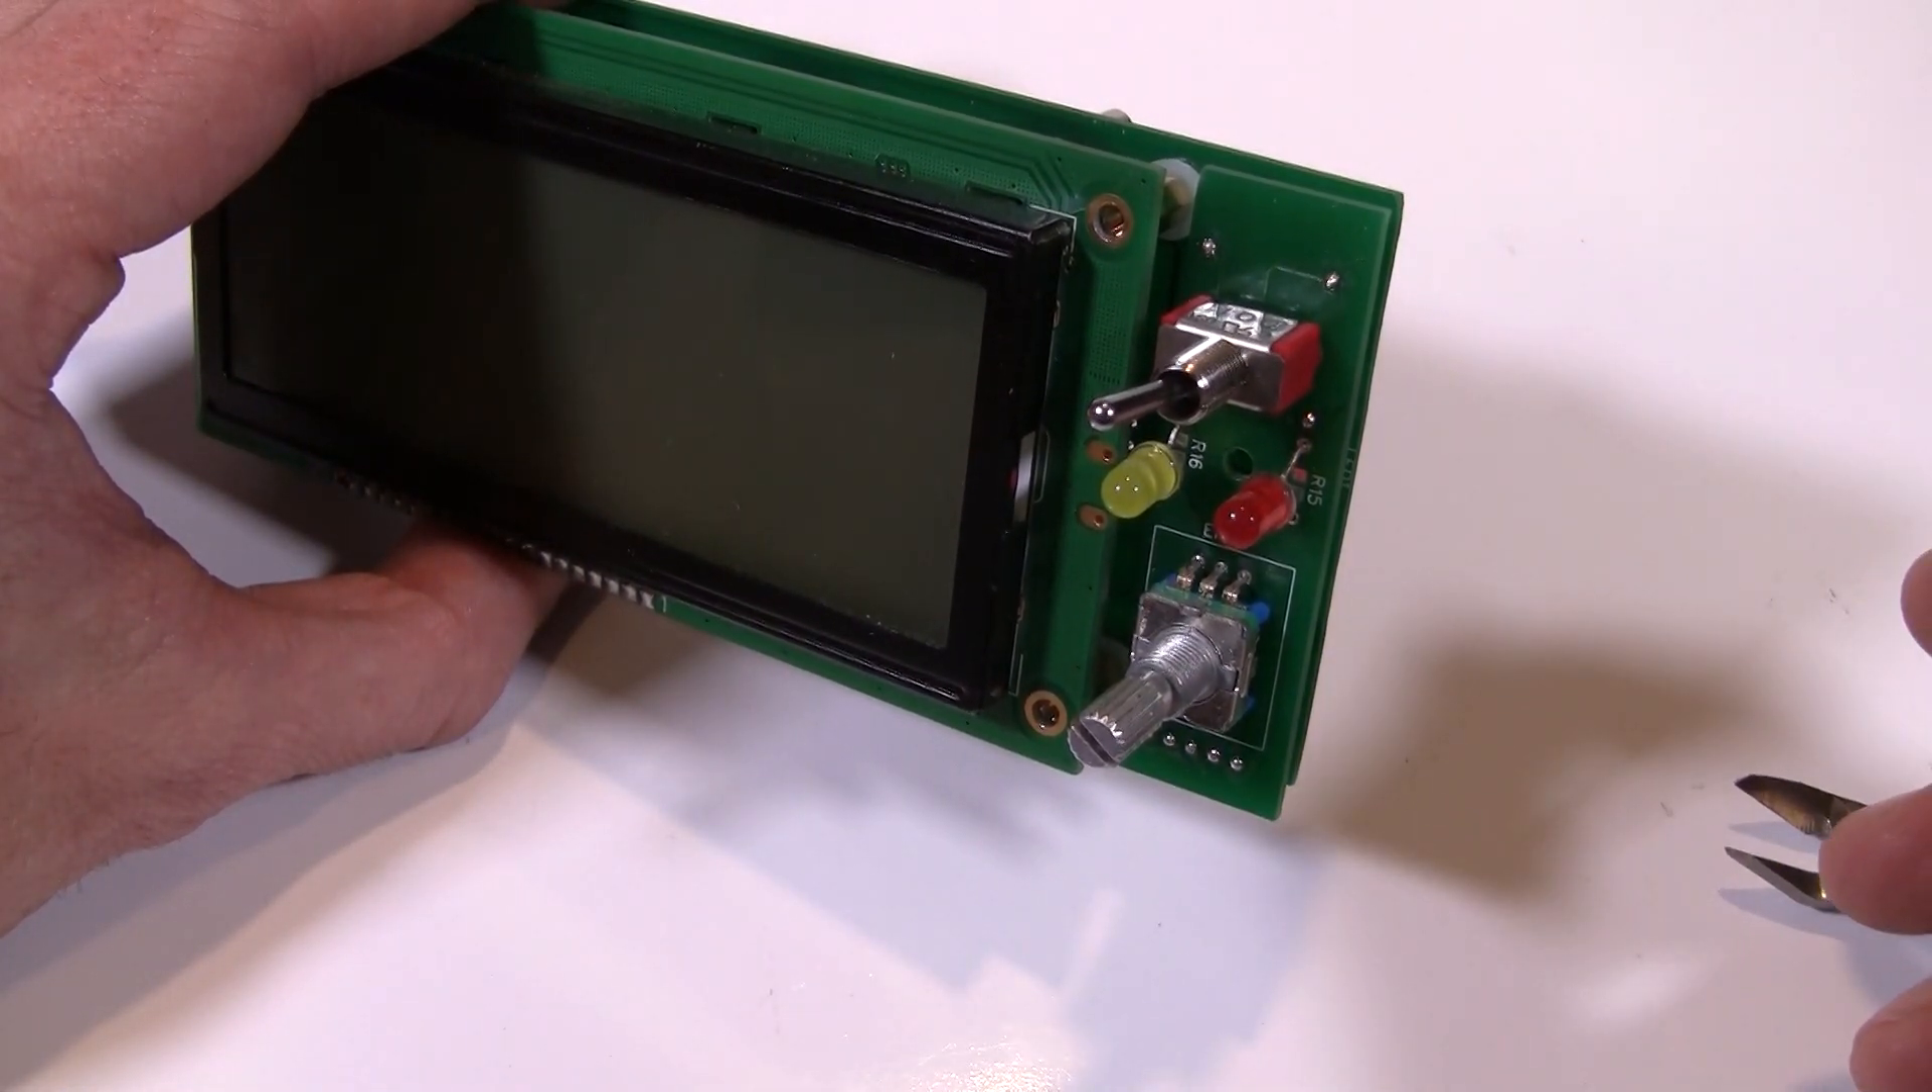This display board has optional LEDs and toggle switch installed.